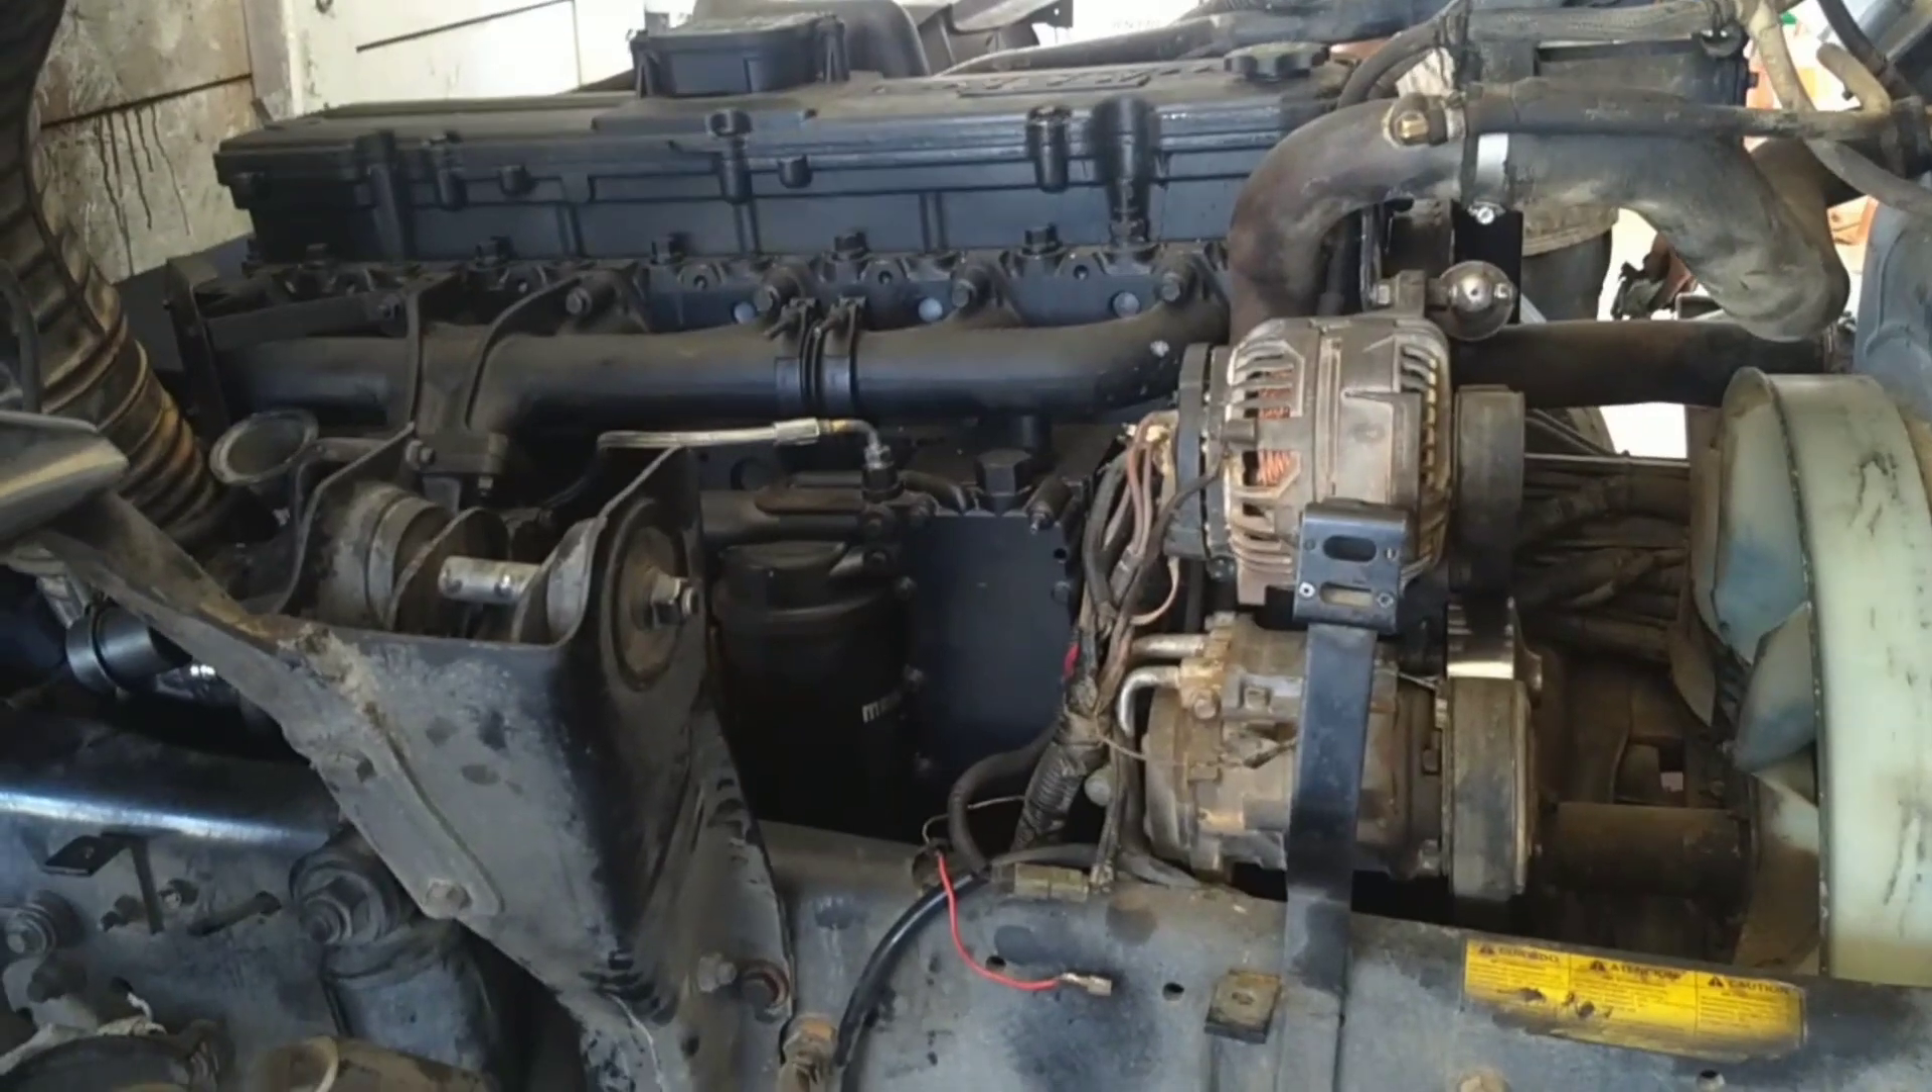É o motor aí, ó. Já no lugar.